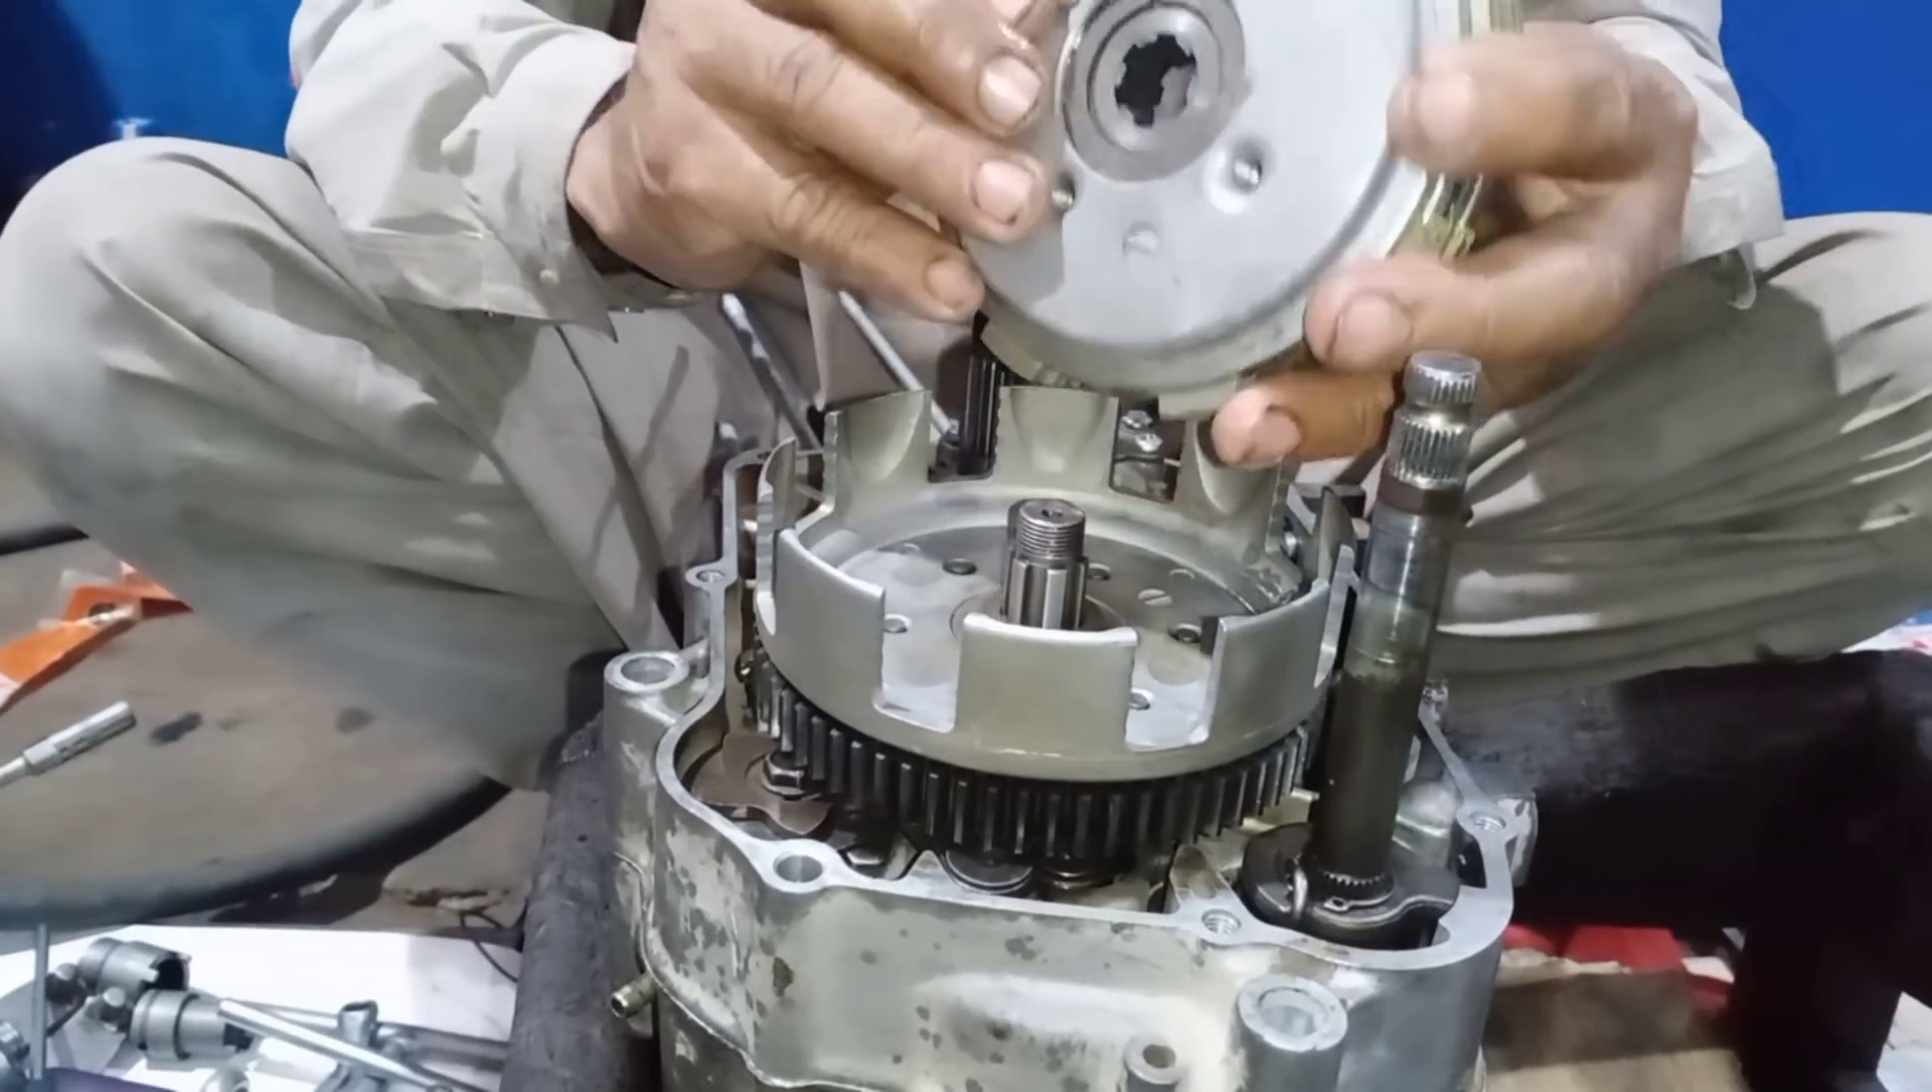یہاں پہ ہمارا کلچ باکس تقریباً فٹنگ ہو گیا ہے ابھی اس کلچ سینٹر کو ہم نے لگا دینا۔